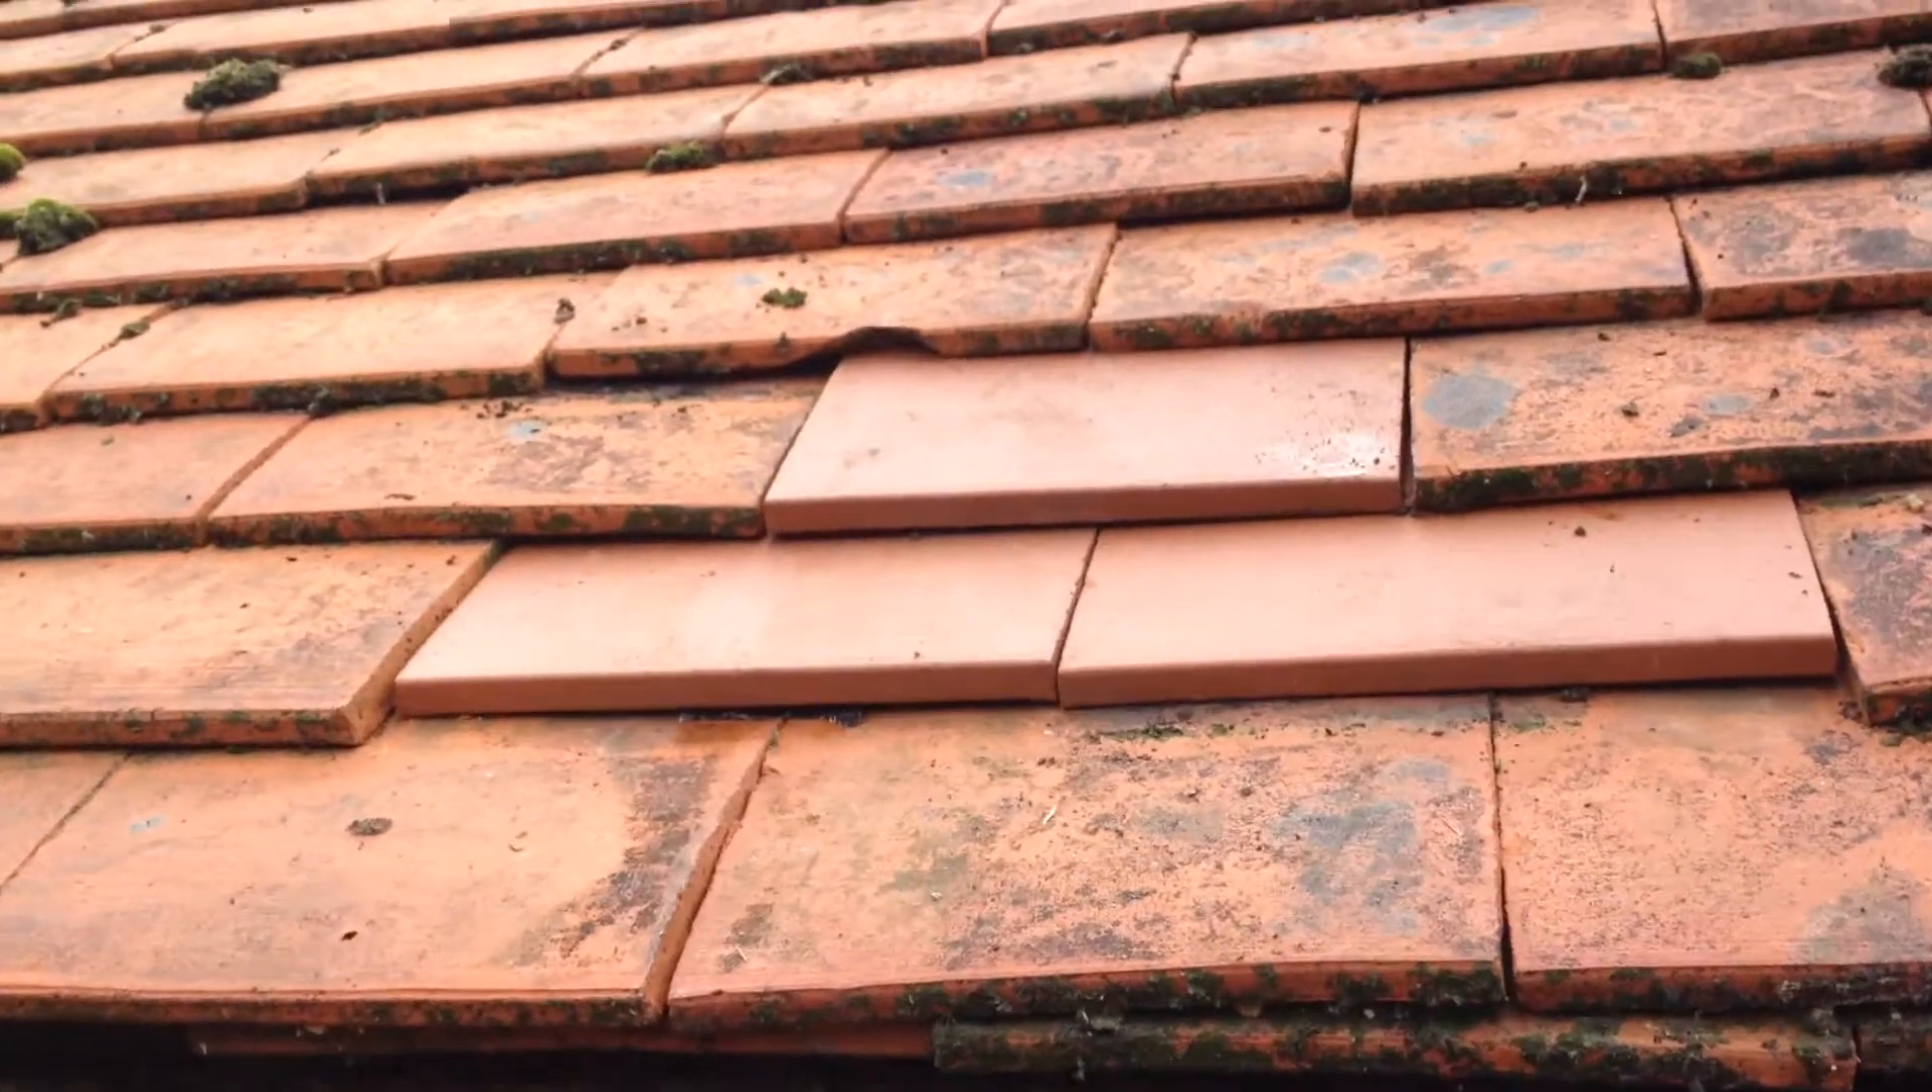This is this finished product of this little roof repair.